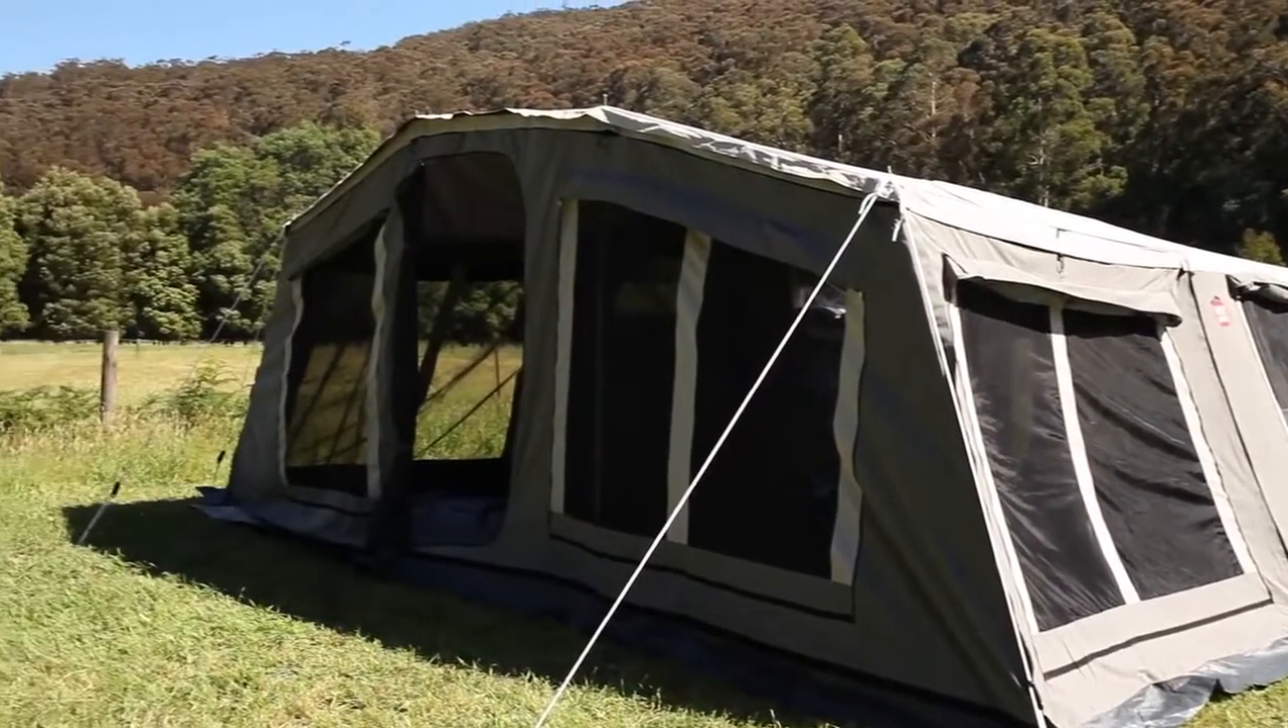As you can see, we've now got our walls constructed and our floor down.